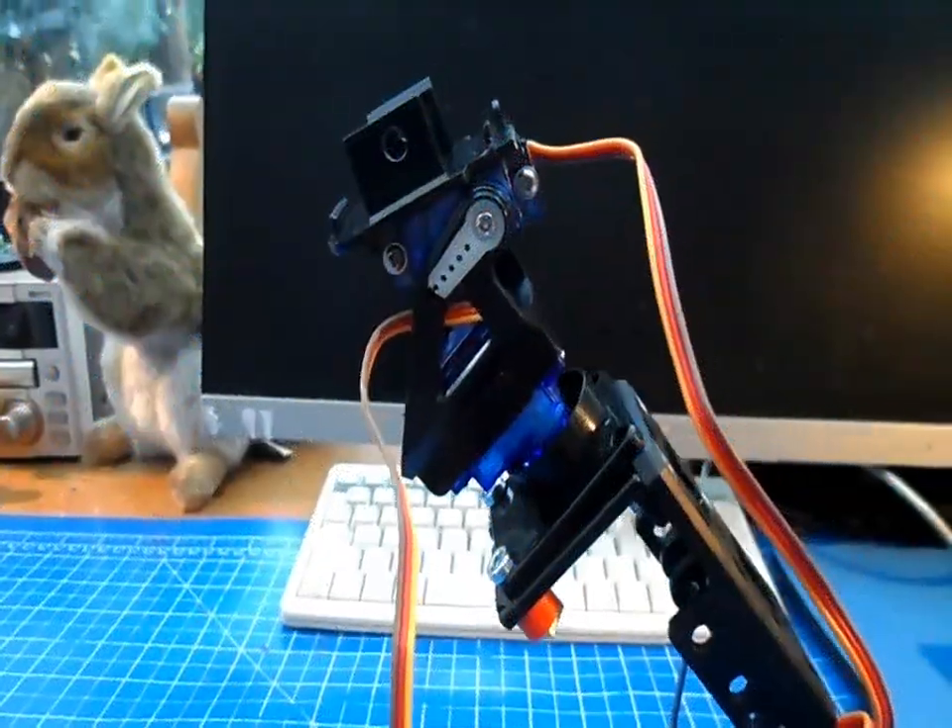So now we have the pan and tilt movement fitted.